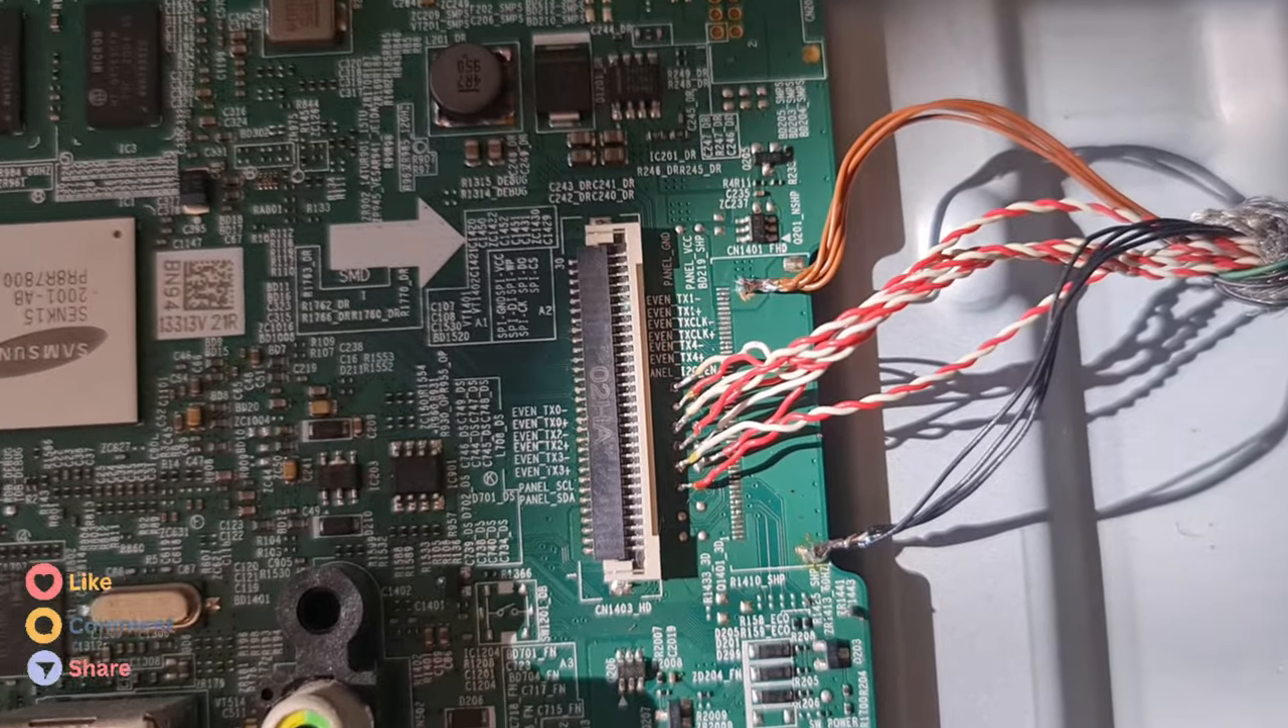Já tá feito aqui as instalações do sinal LVDS, olha aí, ó.